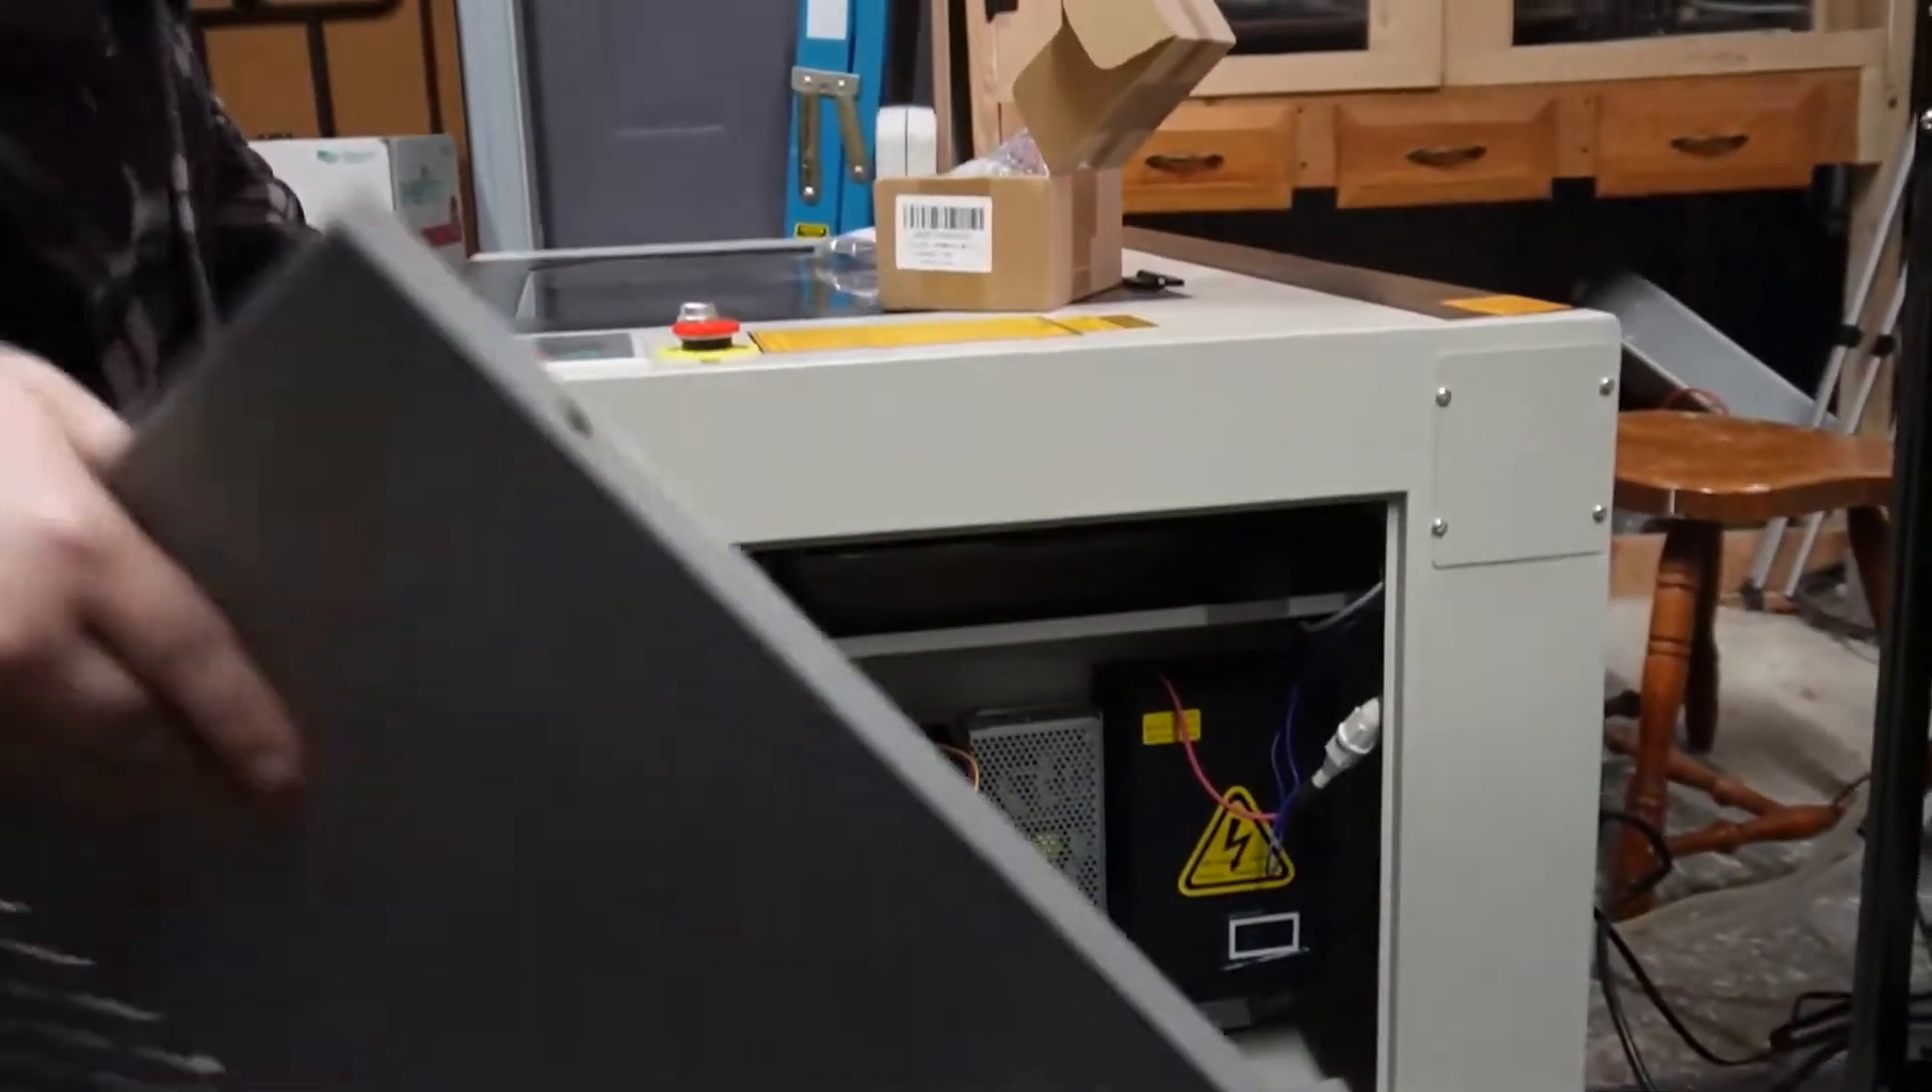All right now this panel is out of the way so we won't be messing with it as we dig around in here.